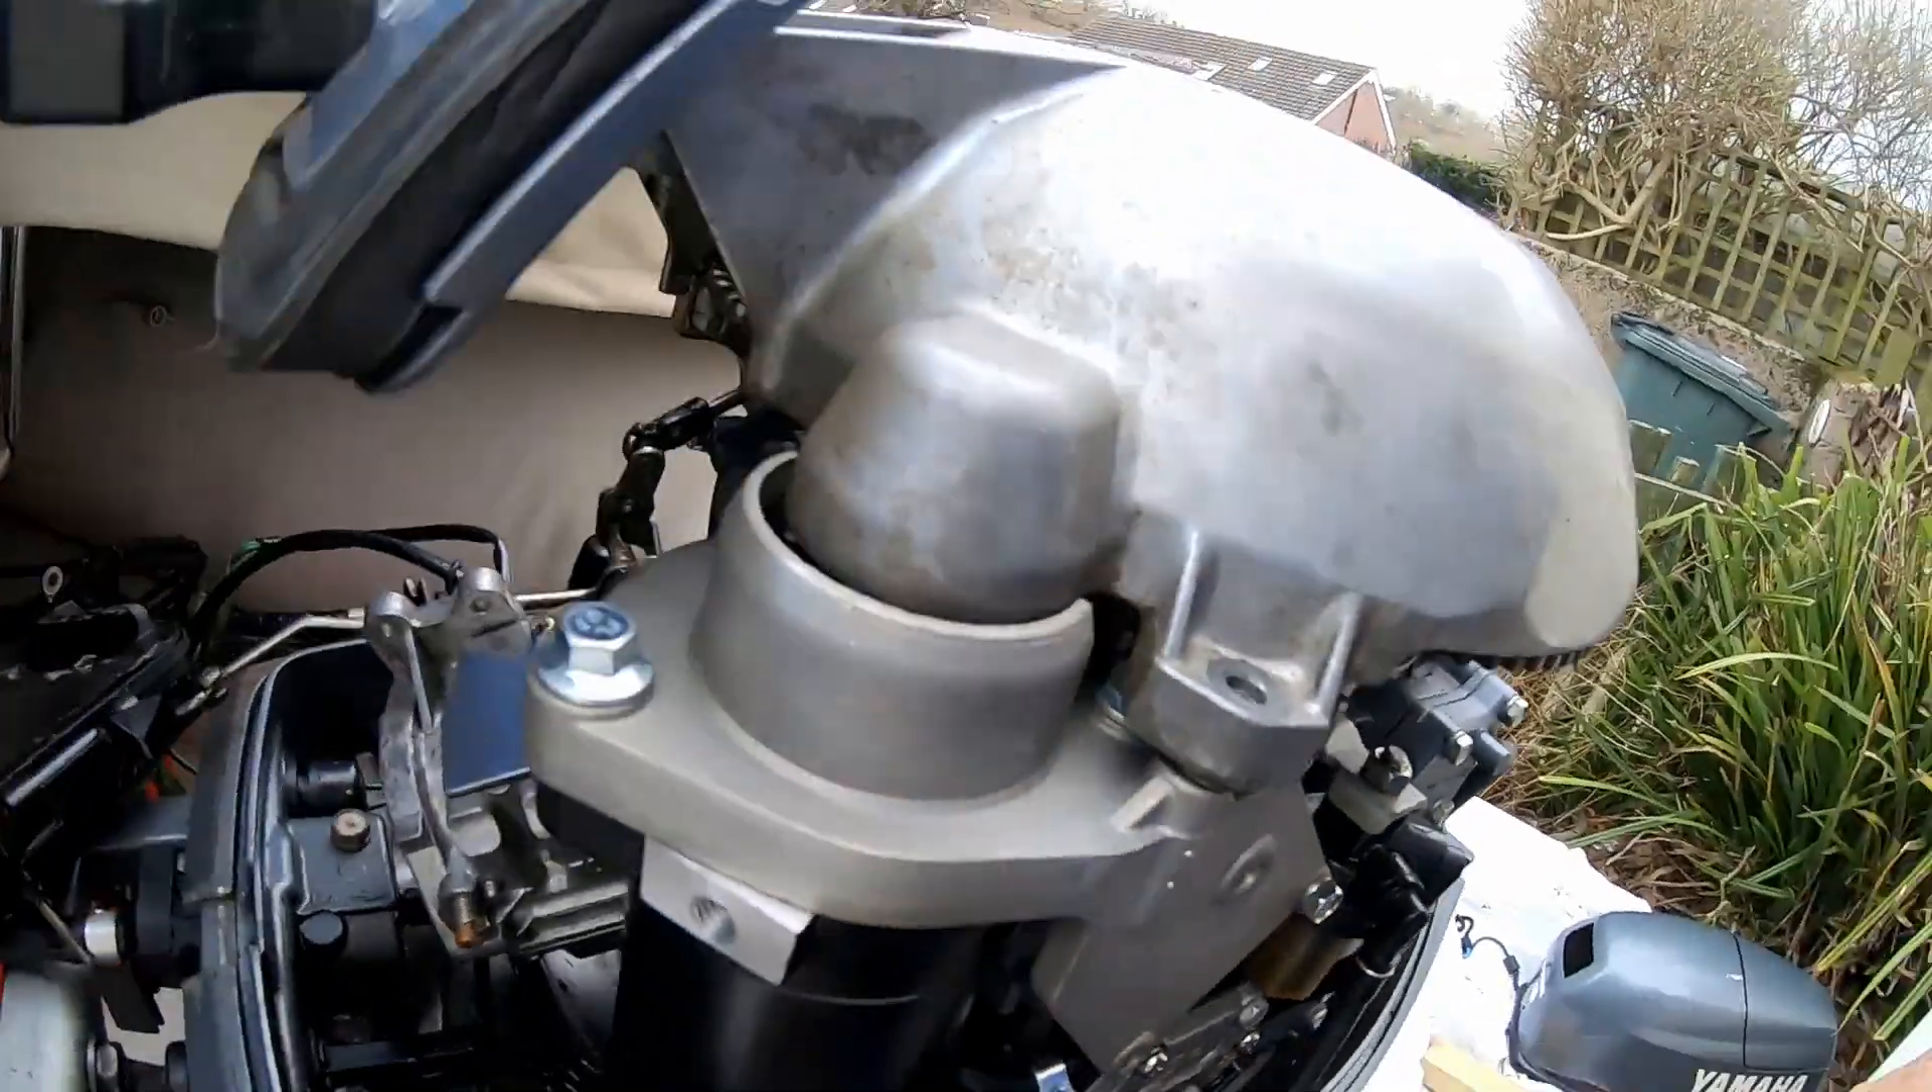So I've just put that single housing bolt in just there just to stabilise it.